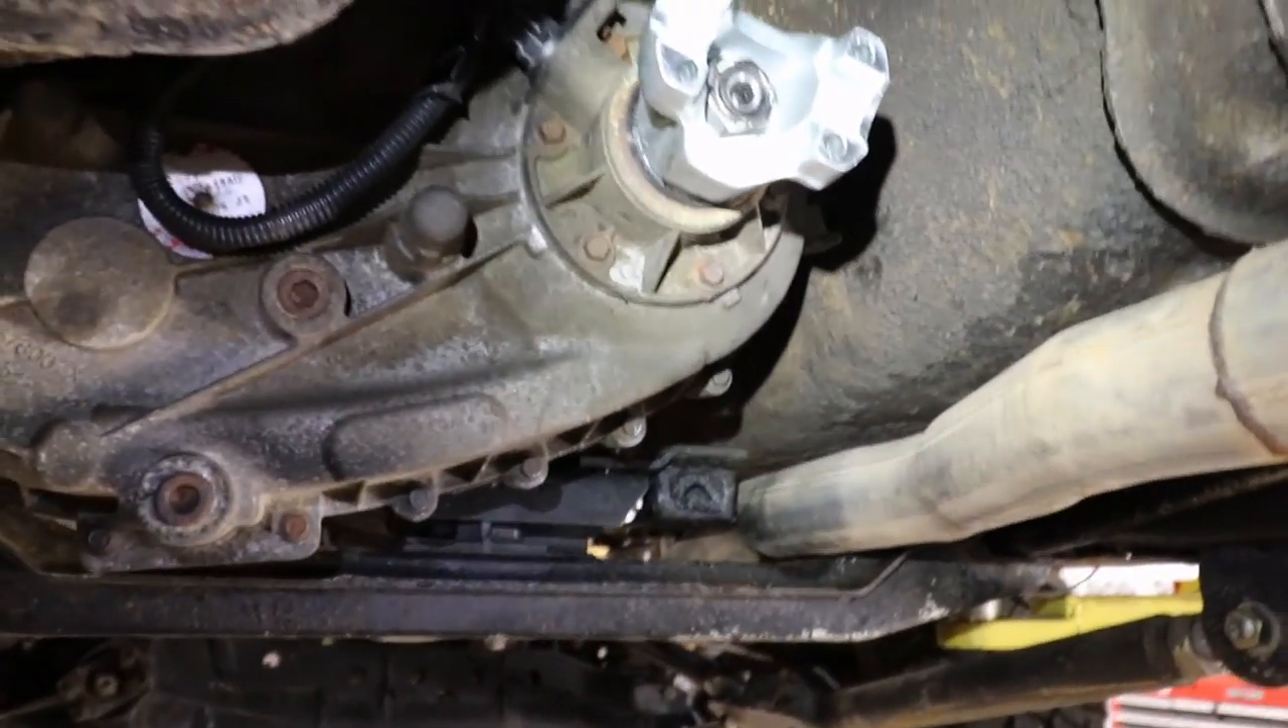Got the front yoke on just got to torque it down.